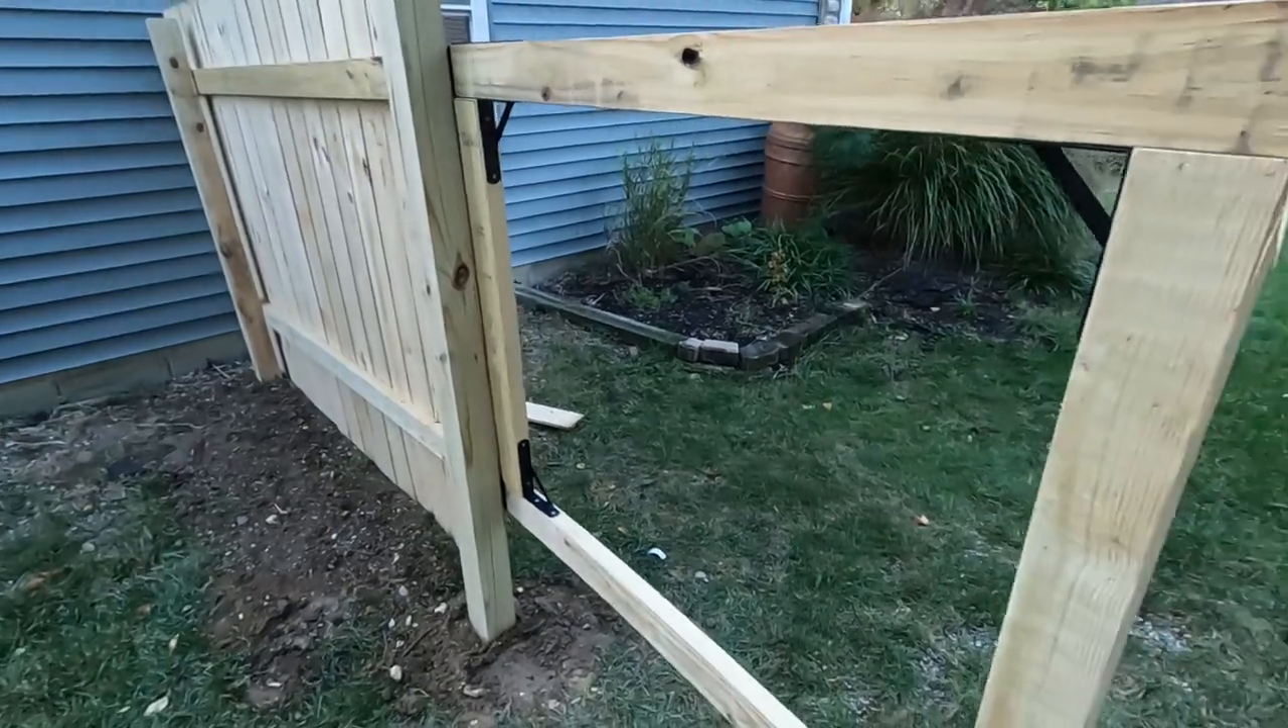Our gate is up. It's fairly level. It's not moving on its own.